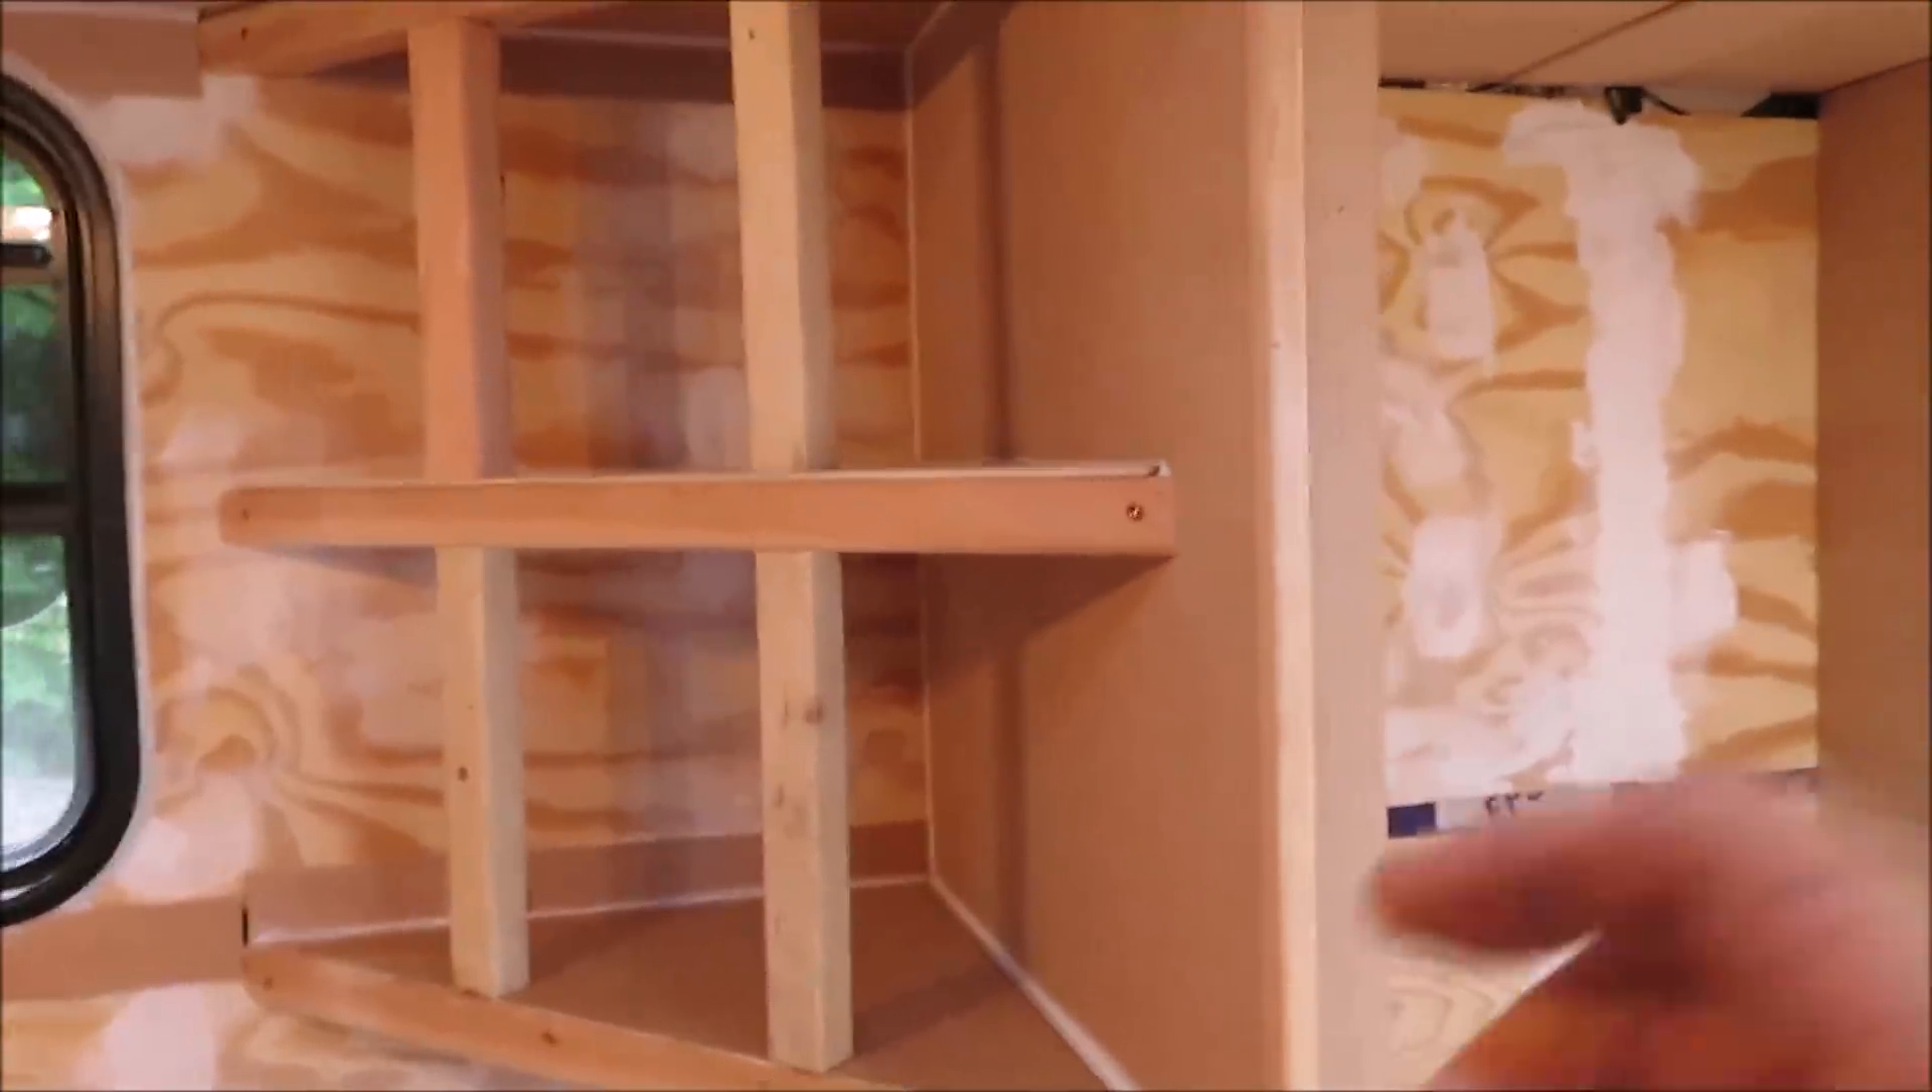All right we got the uprights in there now we got these boards all in here and that's just where our little door is going to go.